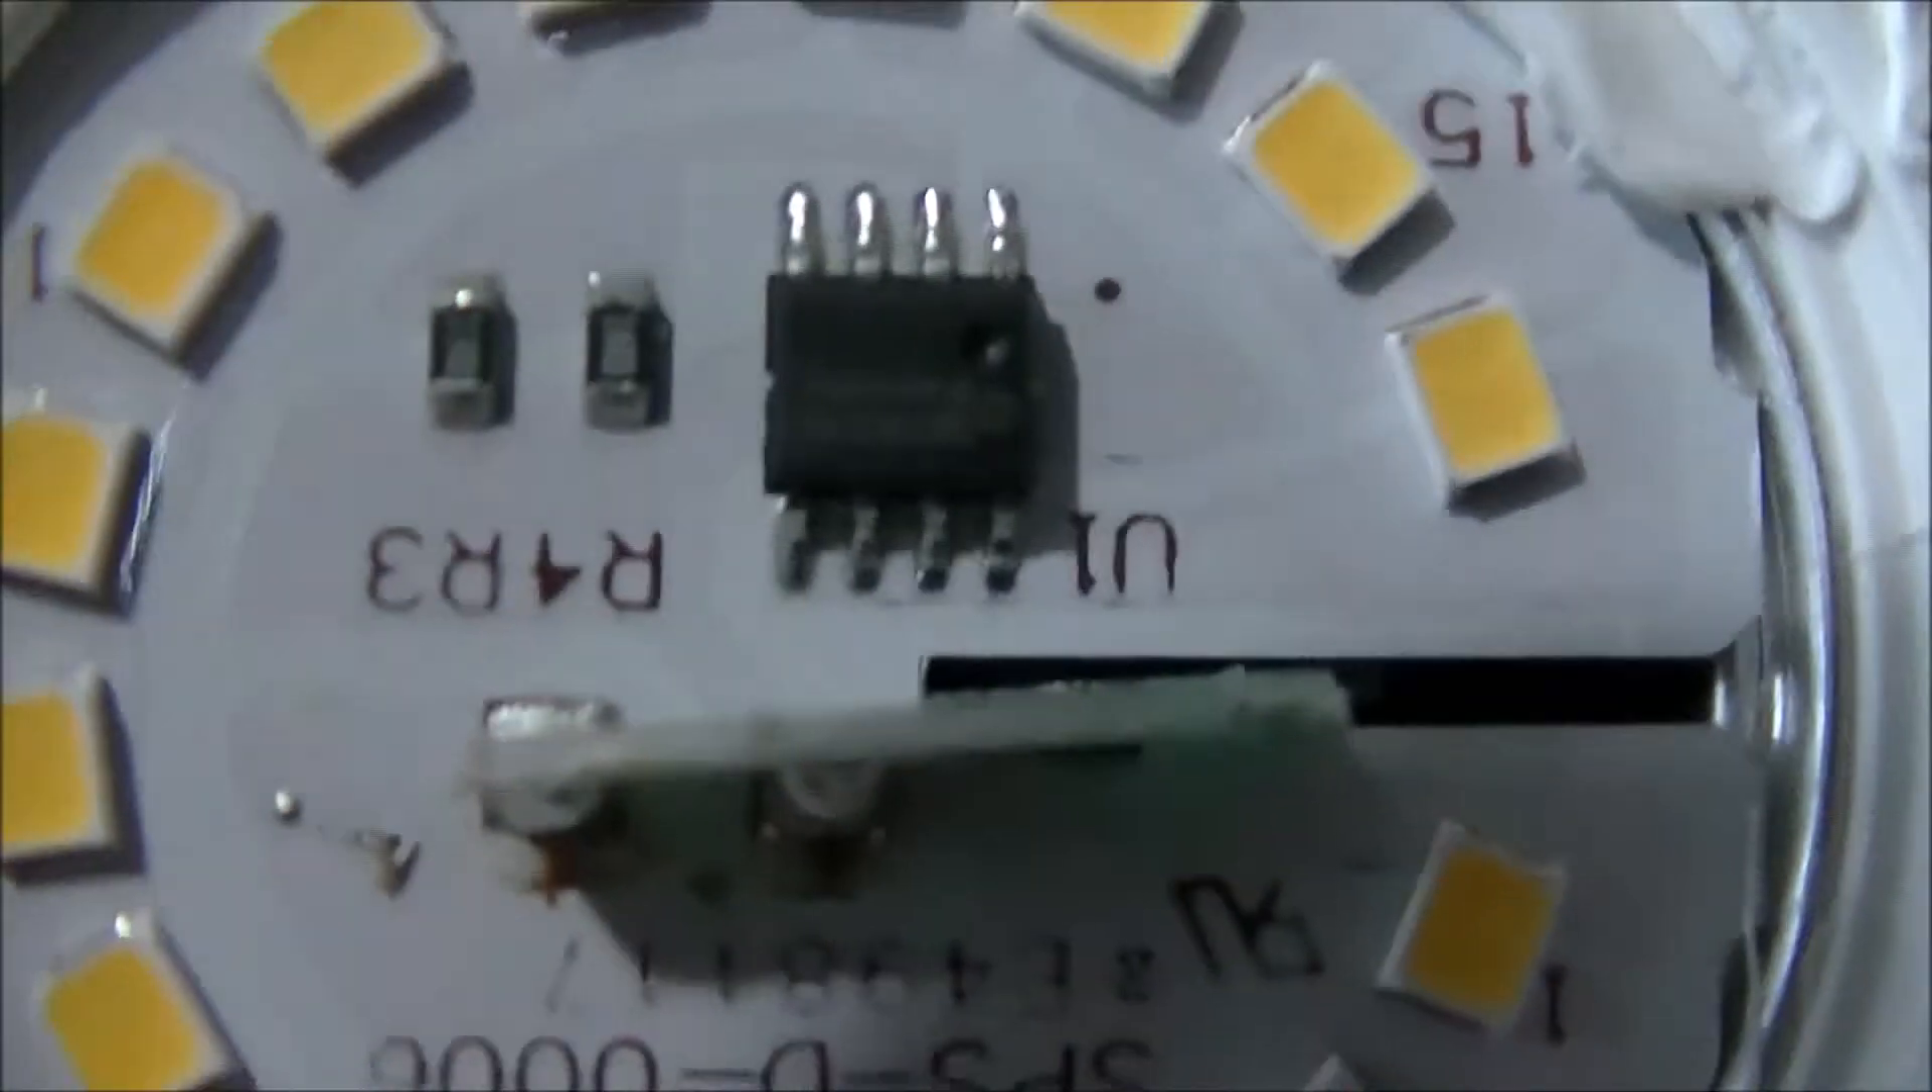Okay we have the plastic light section the shield removed and here we have the internals.